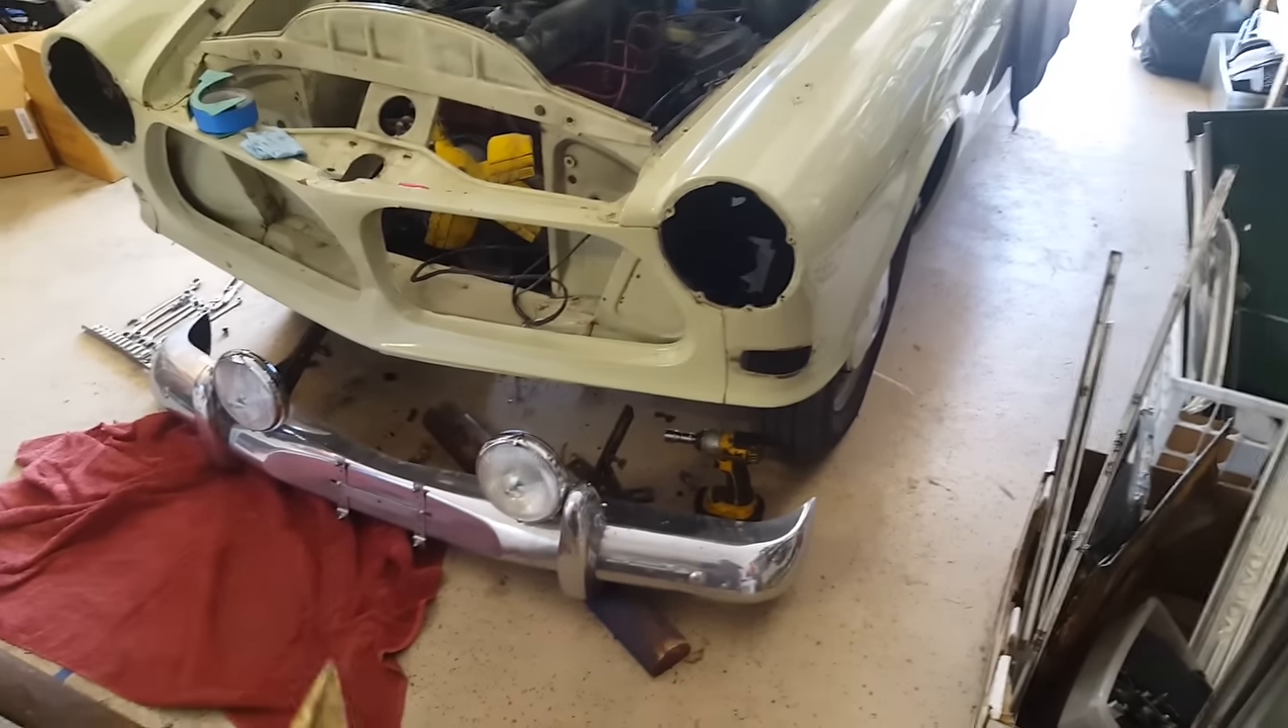I've got the bumper off. That was so easy.